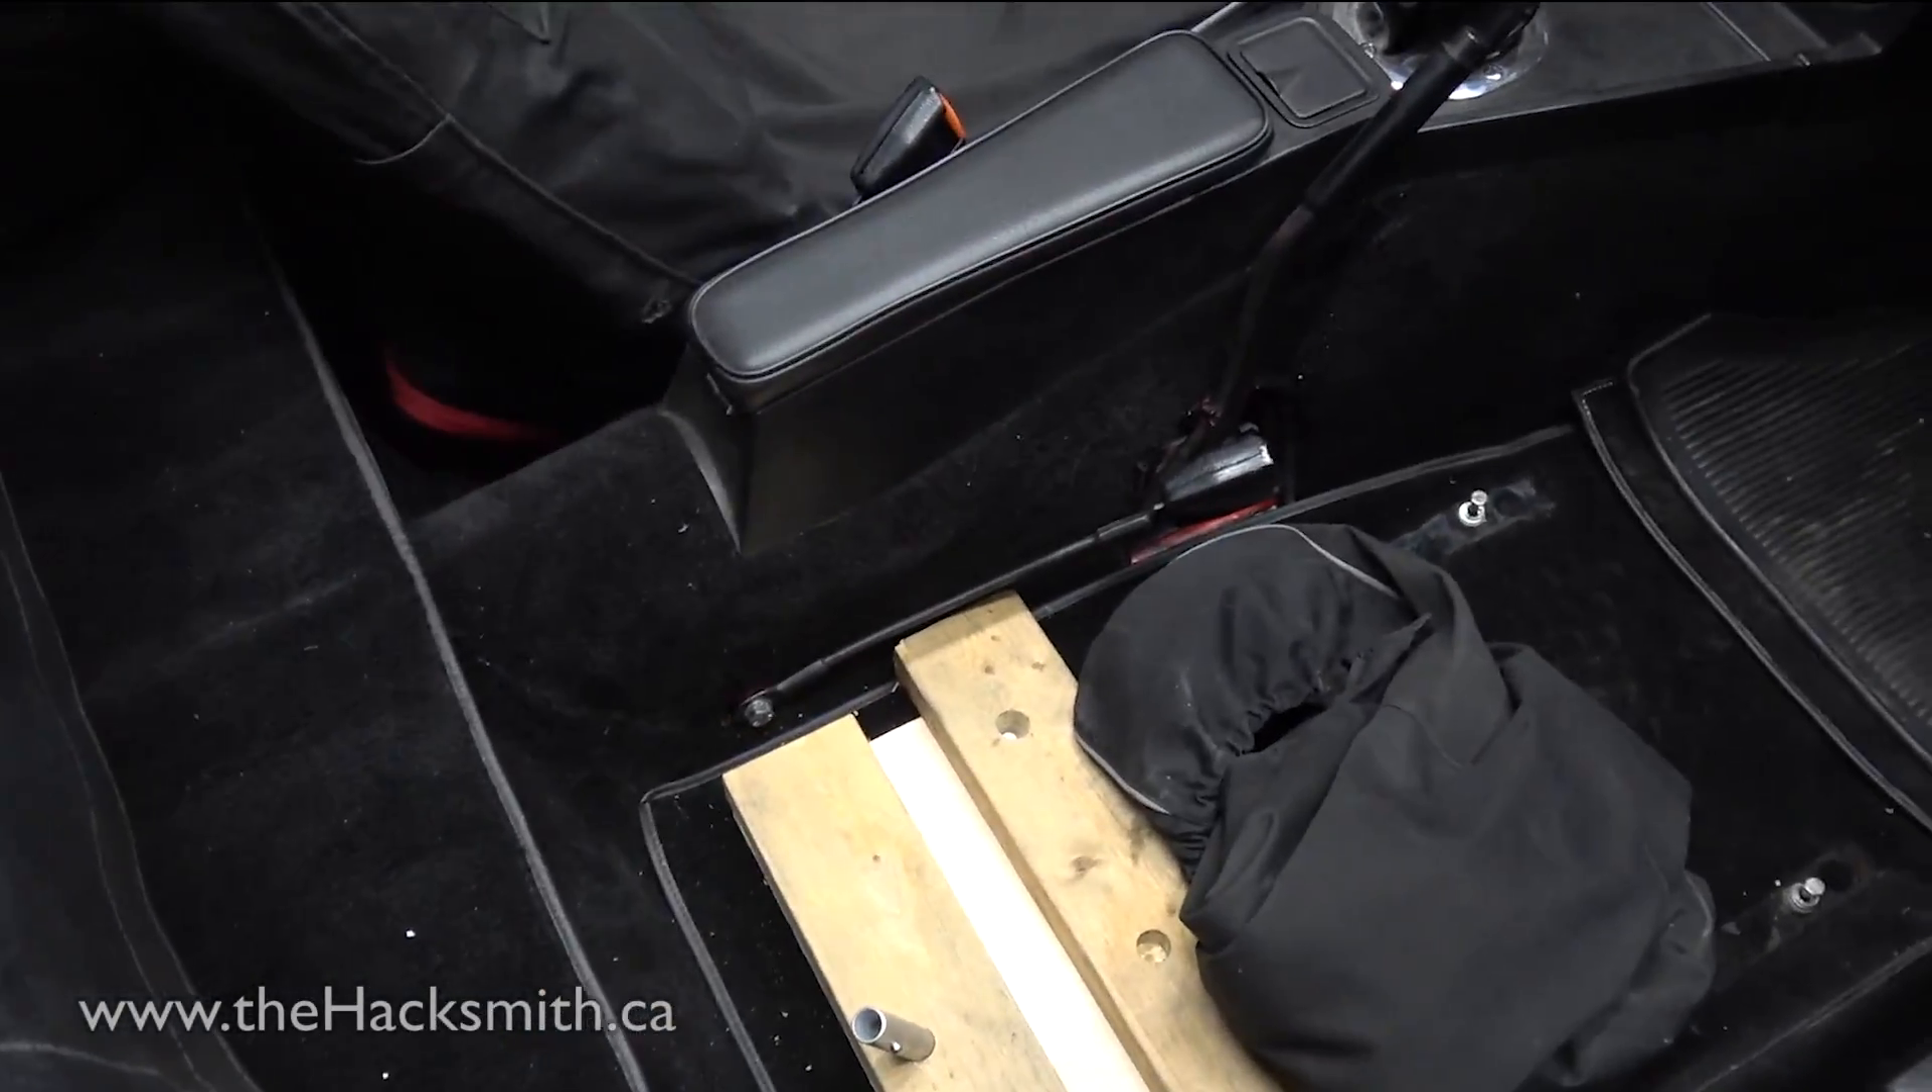In fact right now you can see the passenger seat is missing and that's because we're in the process of installing the ejection seat.